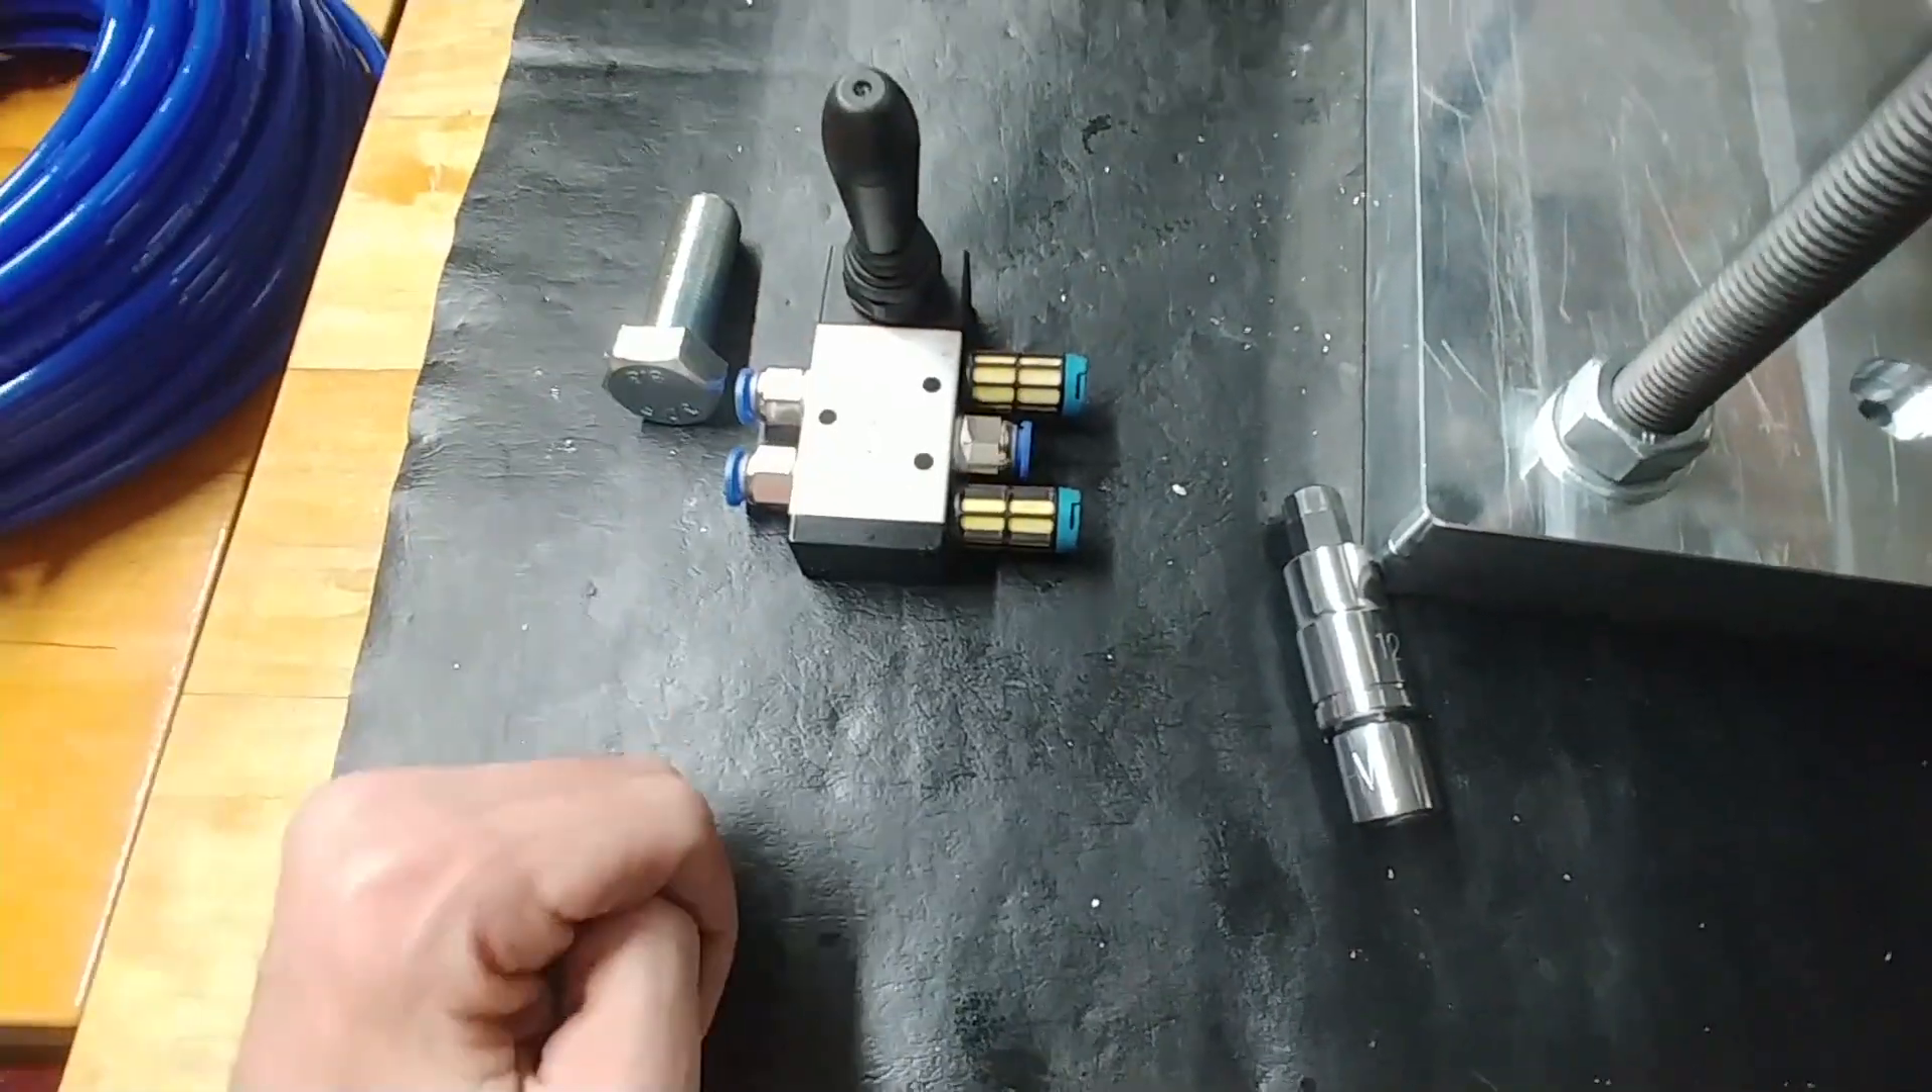These are quarter inch NPT fittings with eight millimeter connections on the input port and the two output ports and I put two mufflers on the exhaust ports.